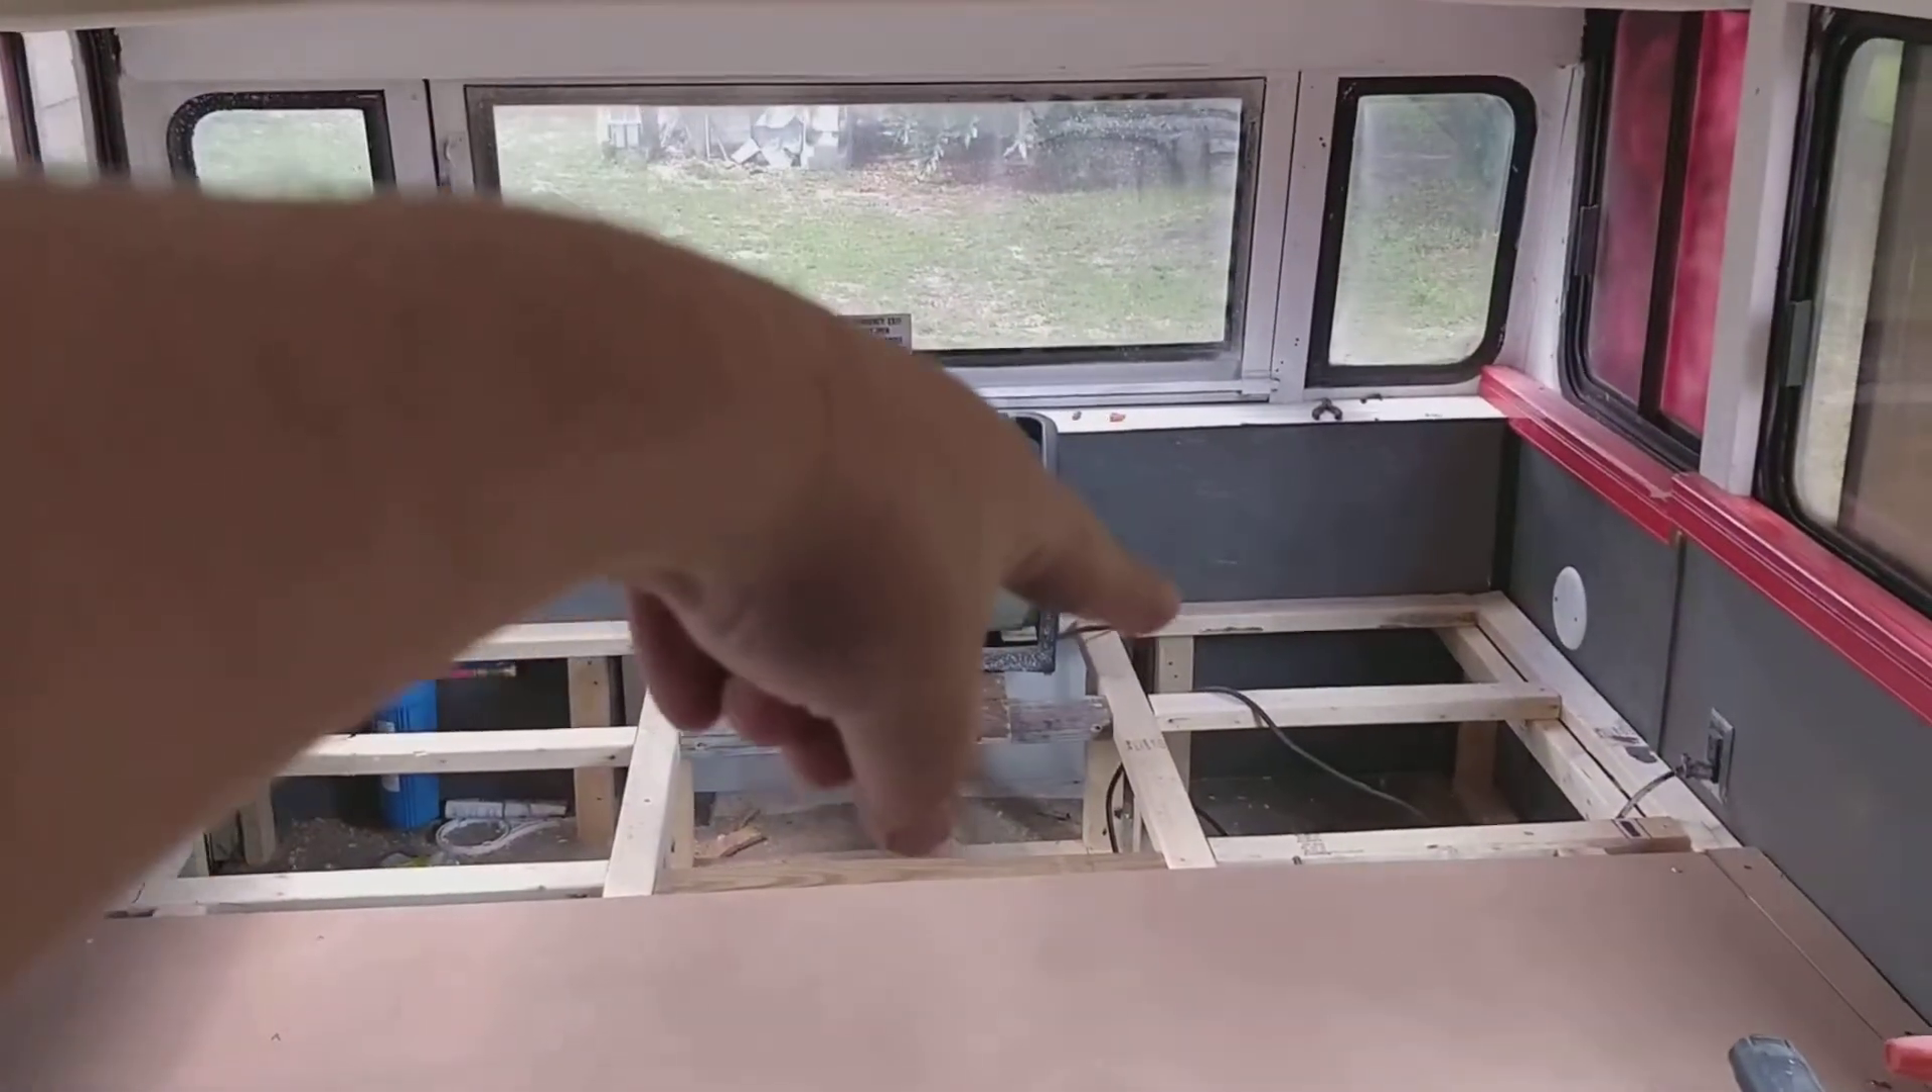I haven't put the Board in the back yet.